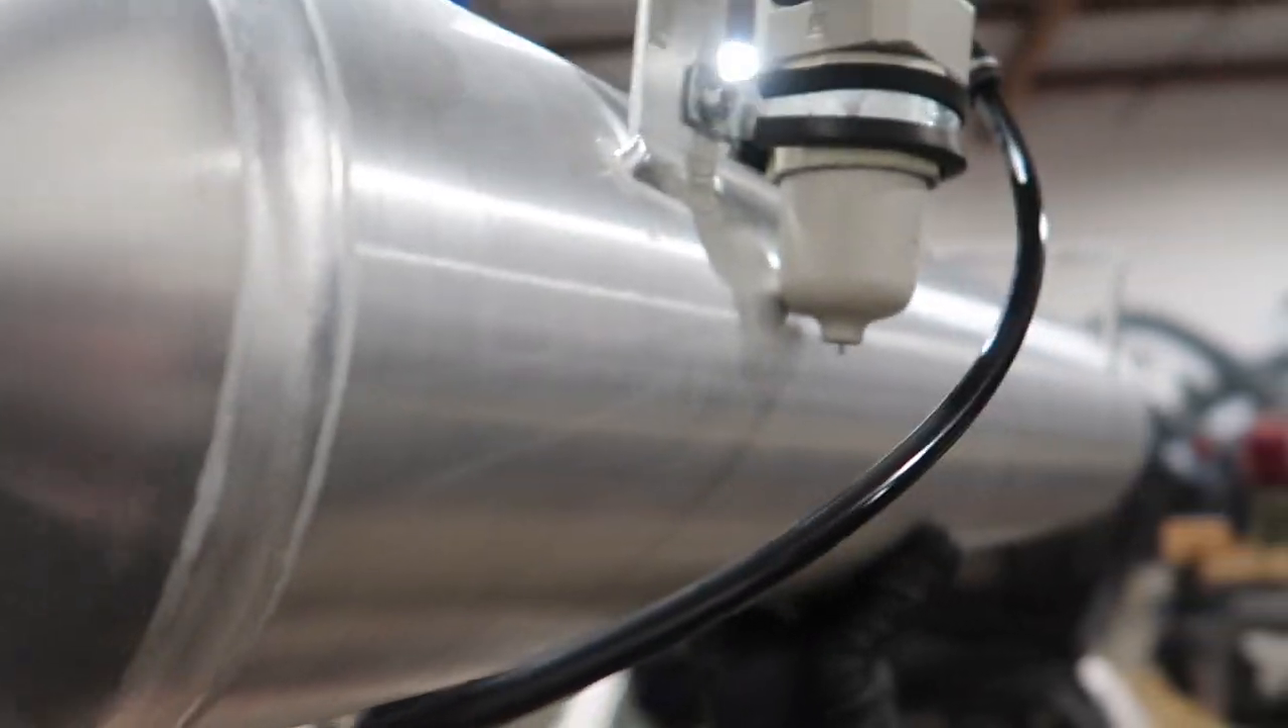But, you can see here. So, I mounted the water trap to the back side of the tank.